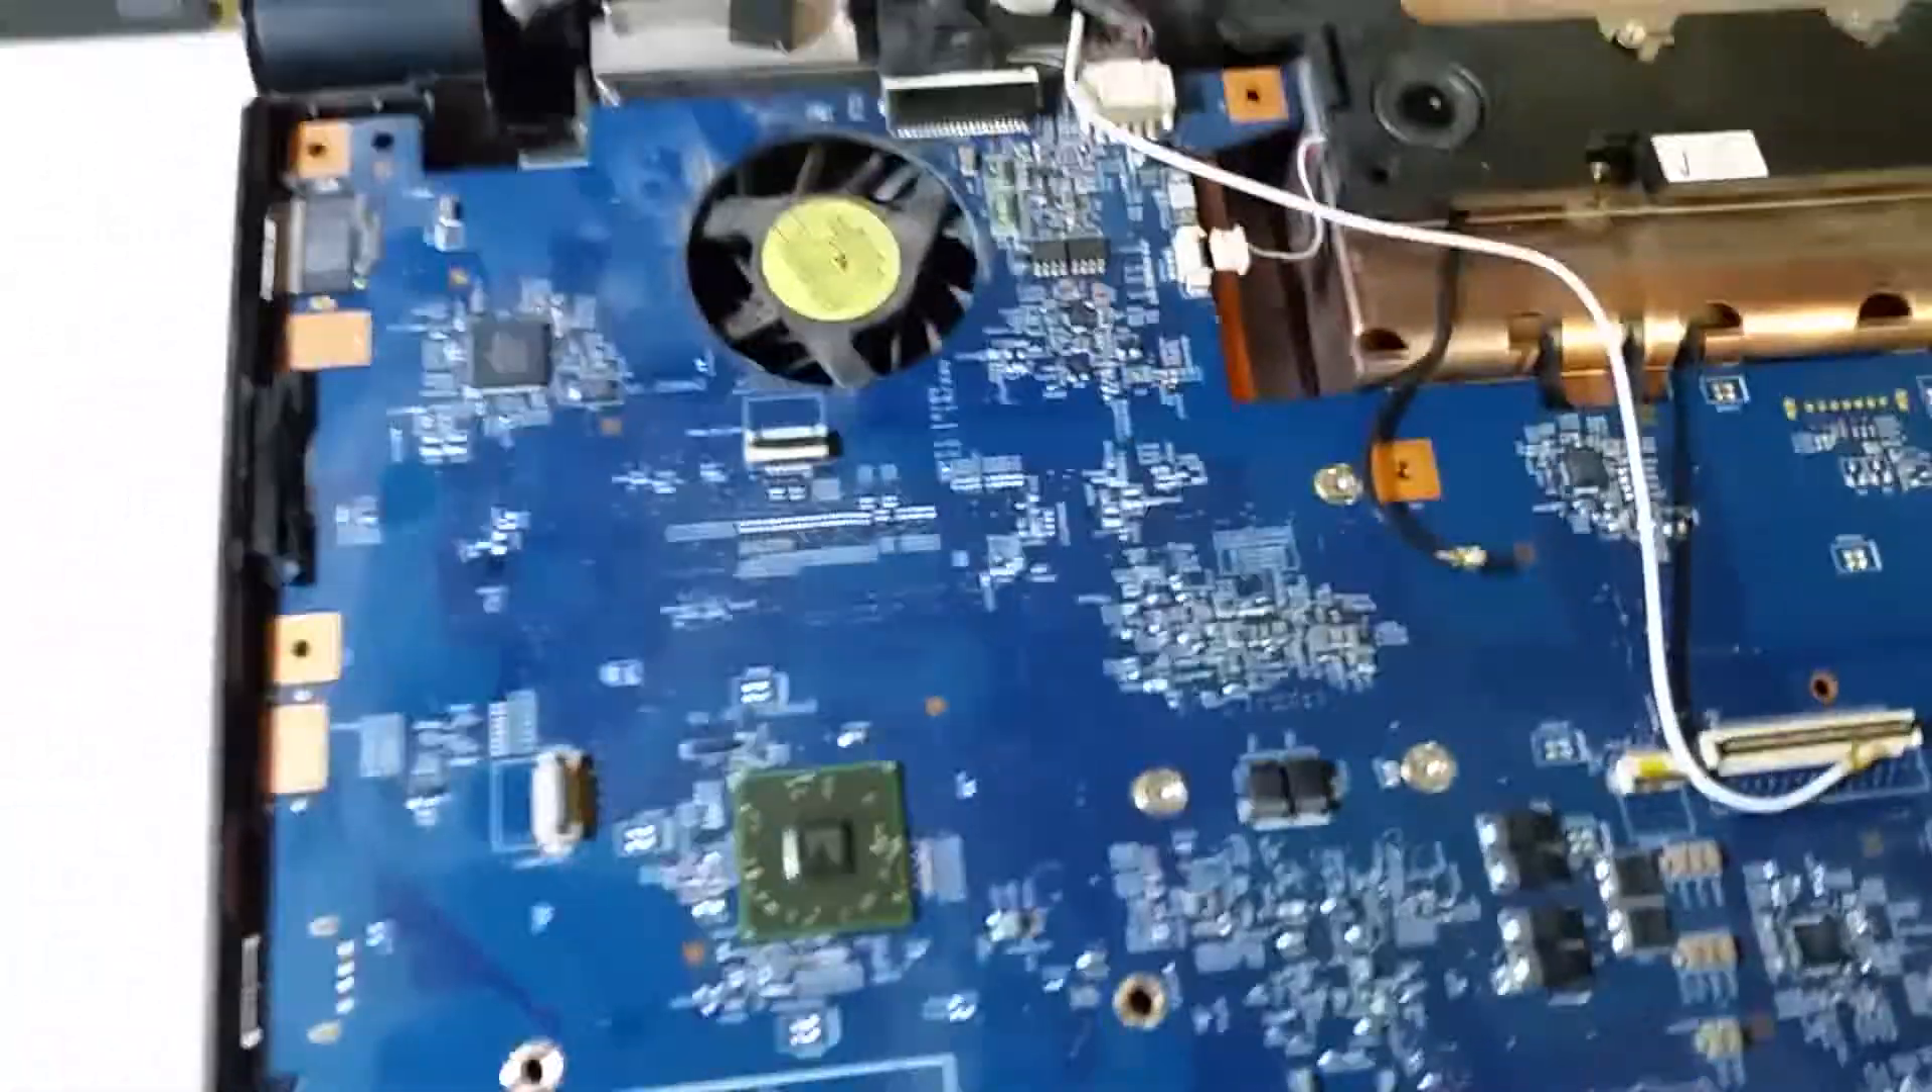So I'm still not to where I need to be. I've still got to pull the motherboard.